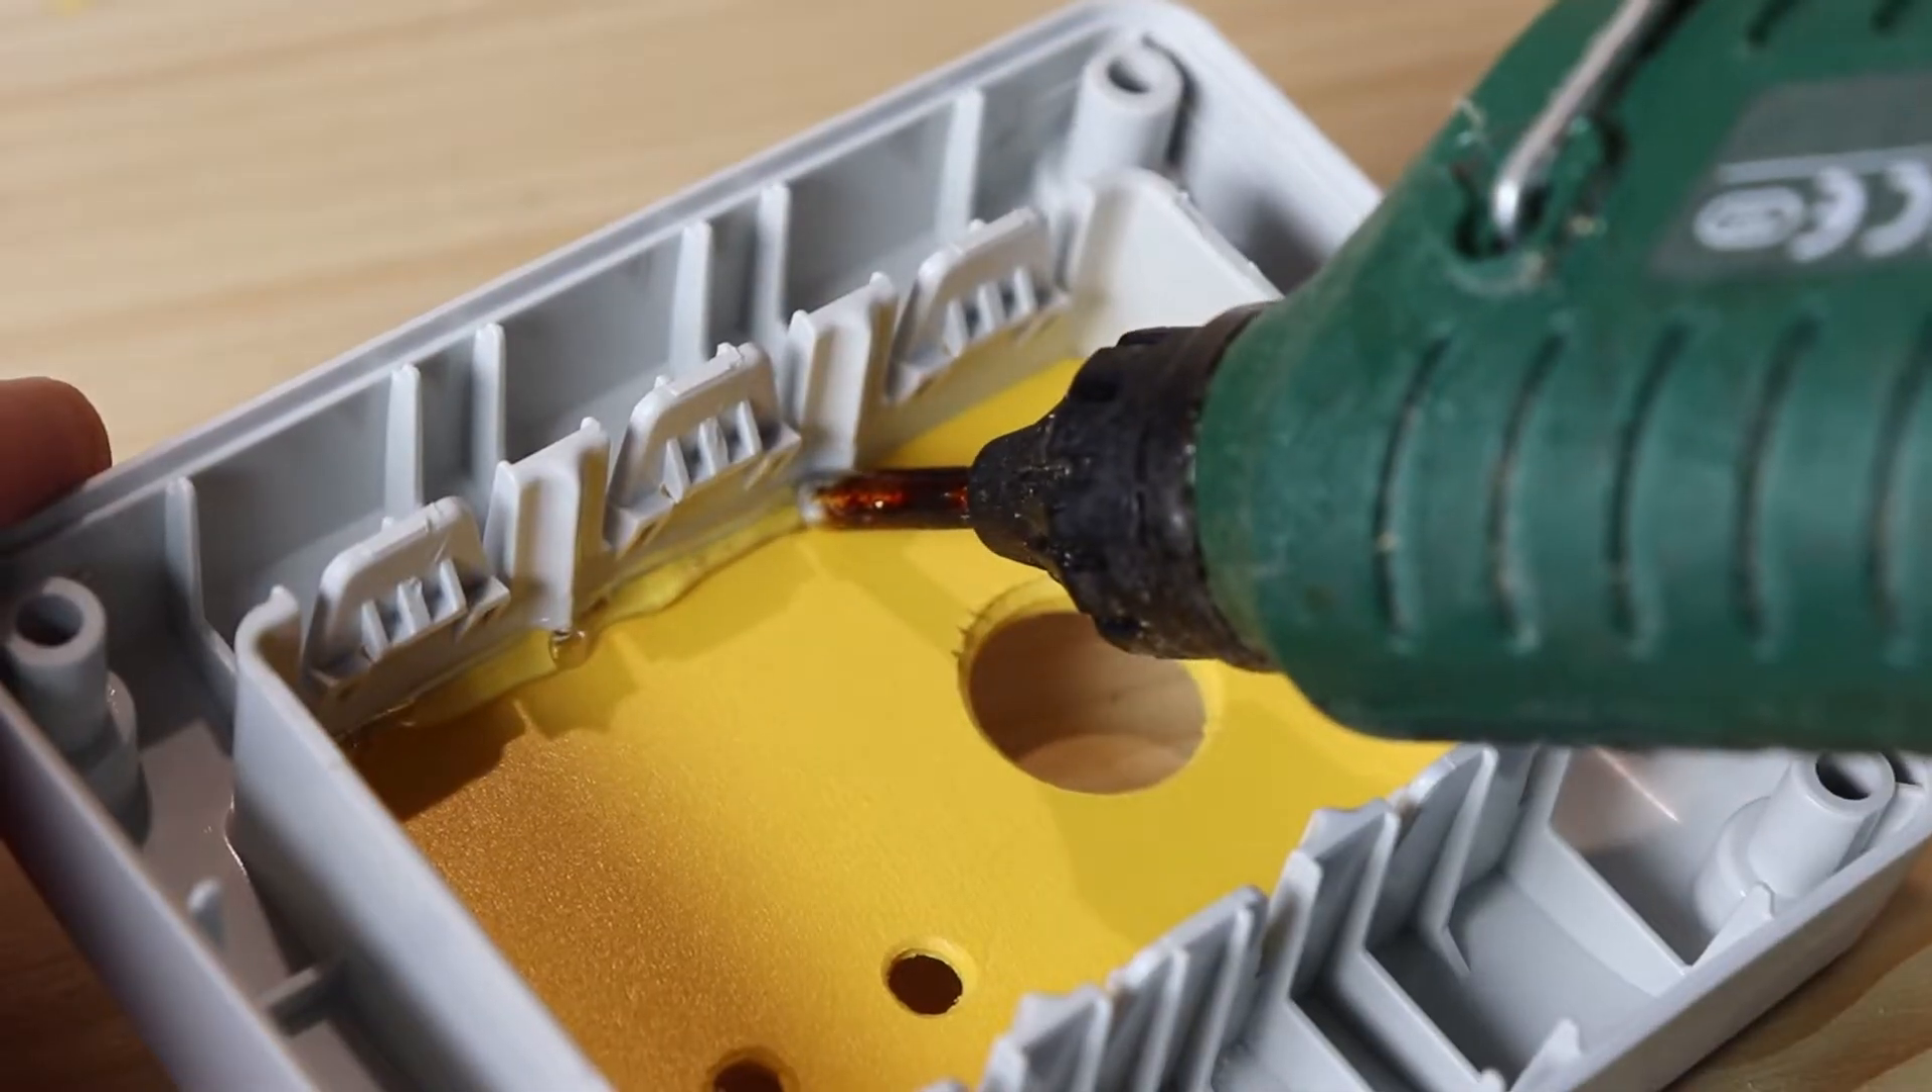Ho infilato questo pannellino nel coperchio della scatoletta e l'ho fissato con qualche goccia di colla a caldo.